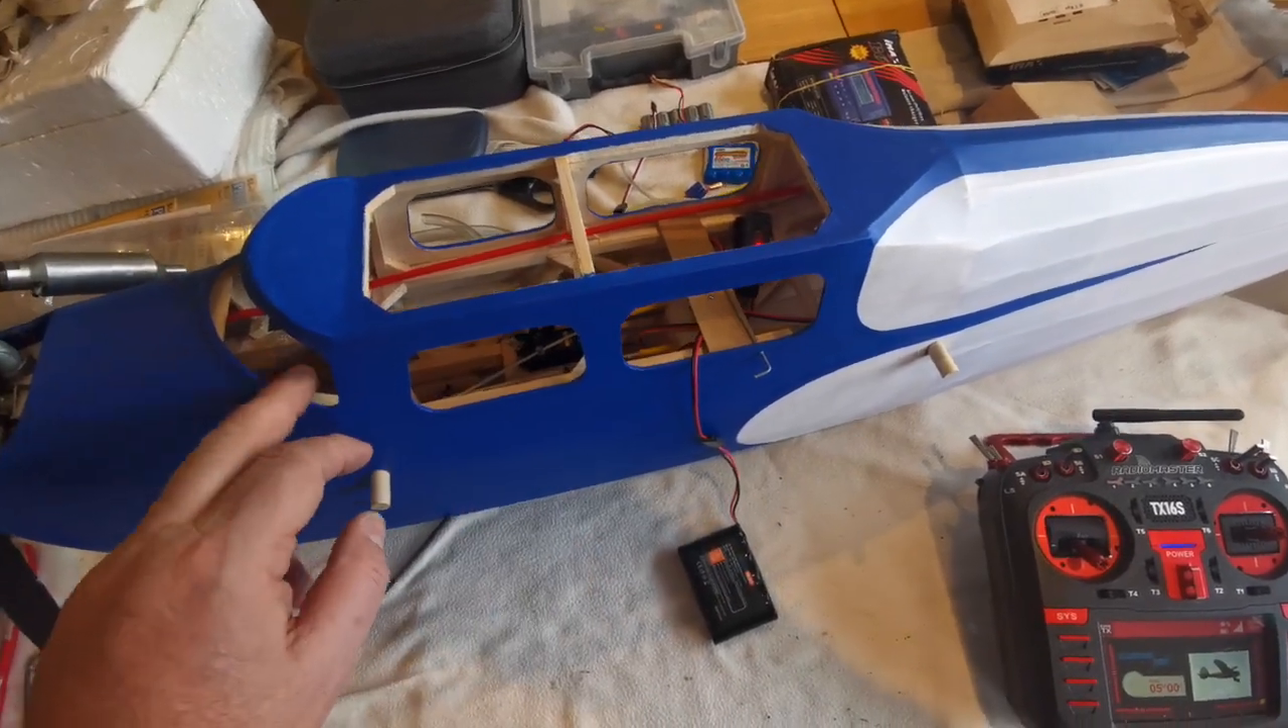And on that point, you'll notice that none of the glazing's been put in yet because it's still easier when working on this to be able to get my hands through the windows.